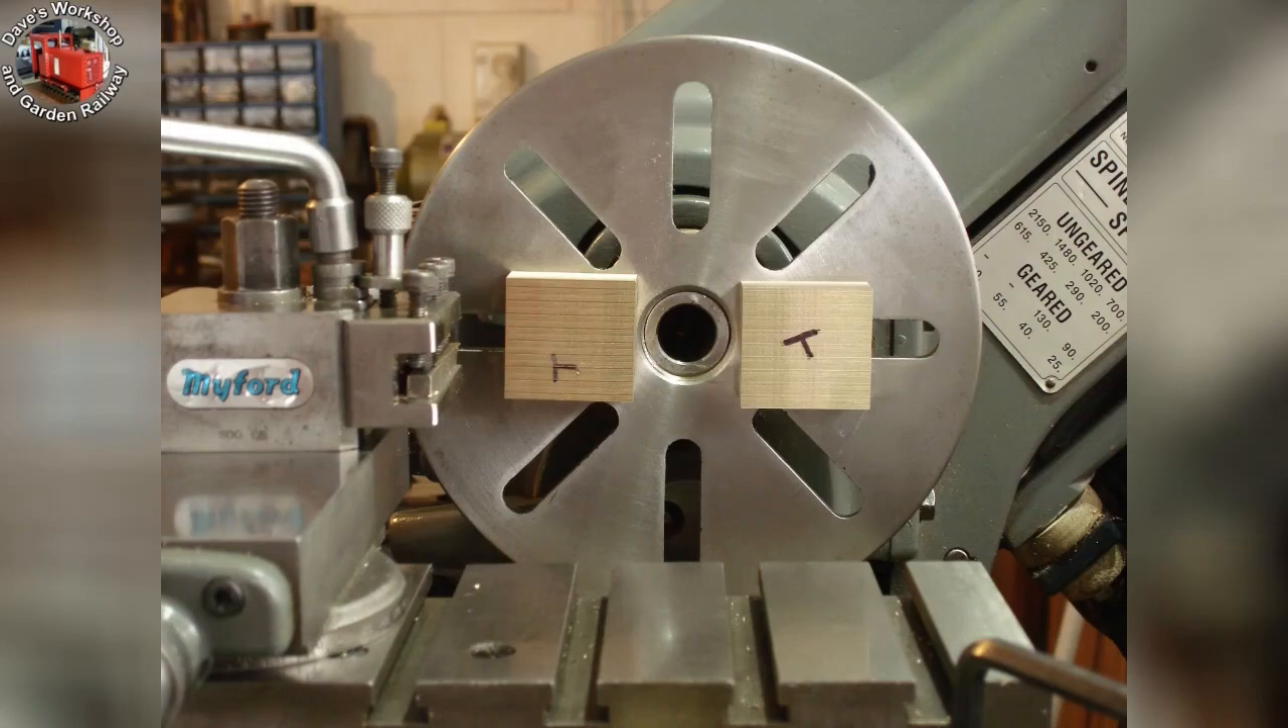Here are the steam chest blanks superglued to the faceplate for facing to thickness.